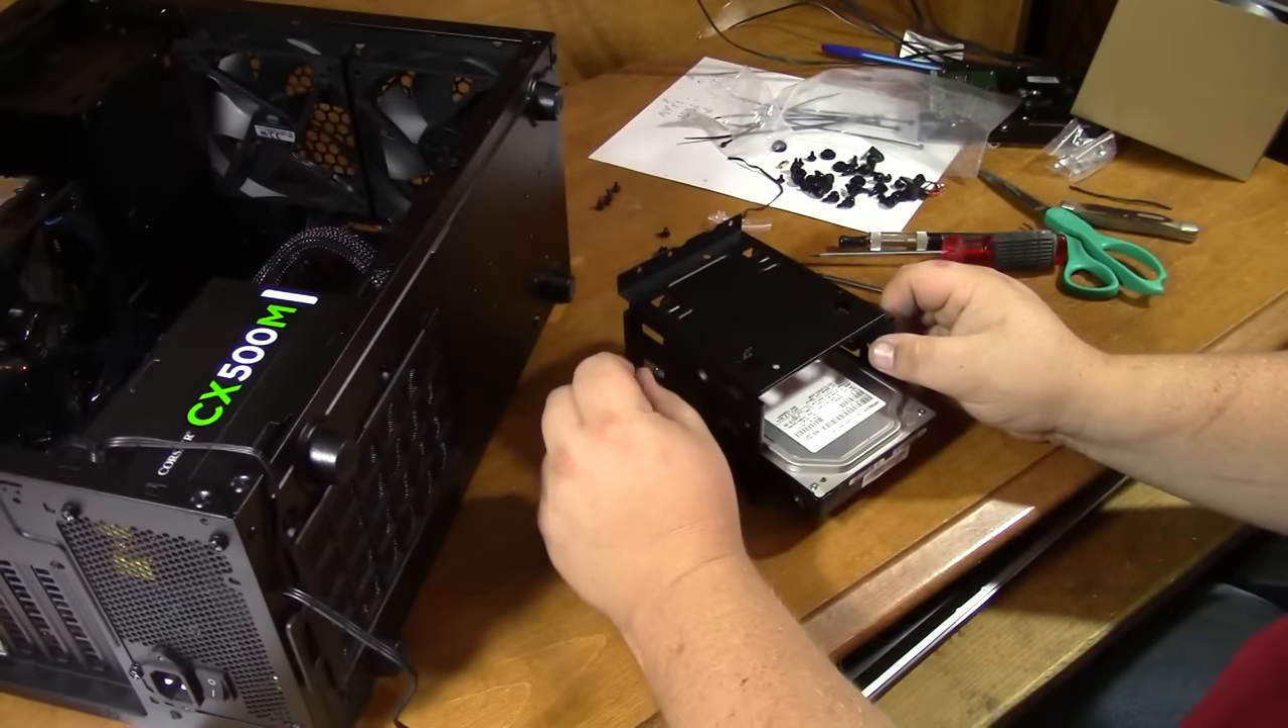Okay so I've removed this little hard drive cage the one that I said could slide over just a little bit.